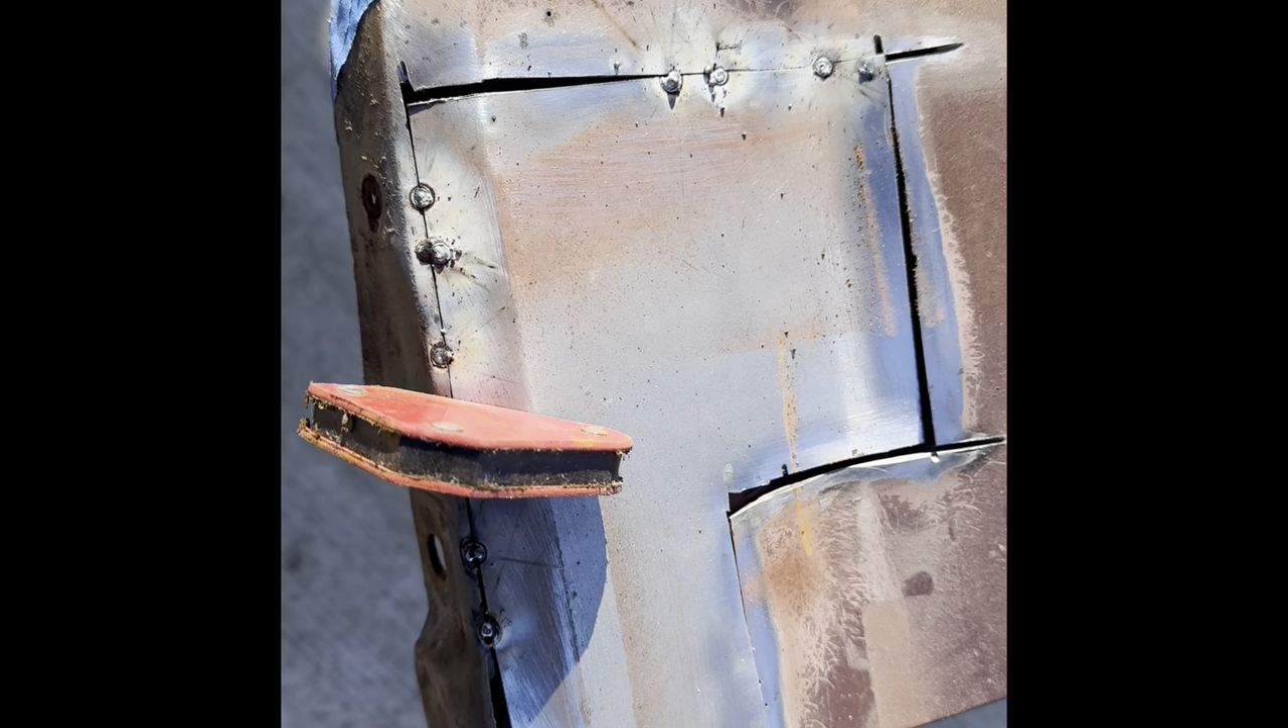You can tell my gaps are crazy.